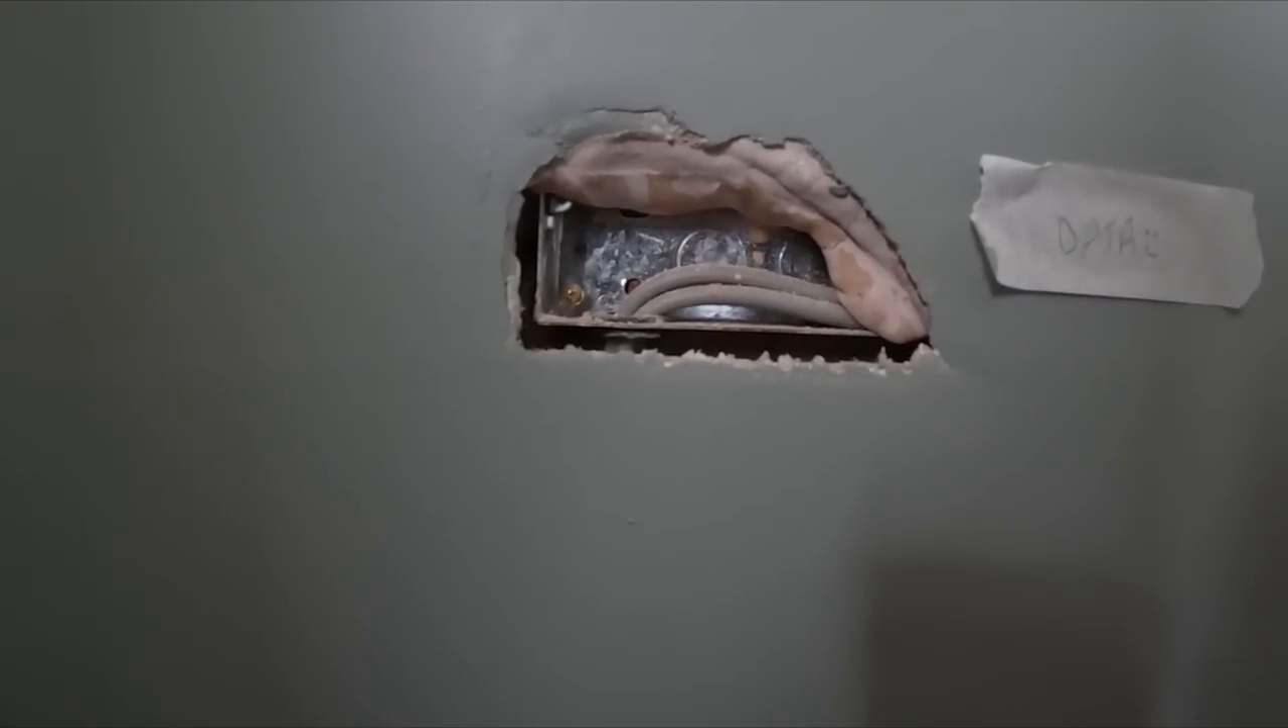There's a gap between the bottom of the box and the plasterboard.